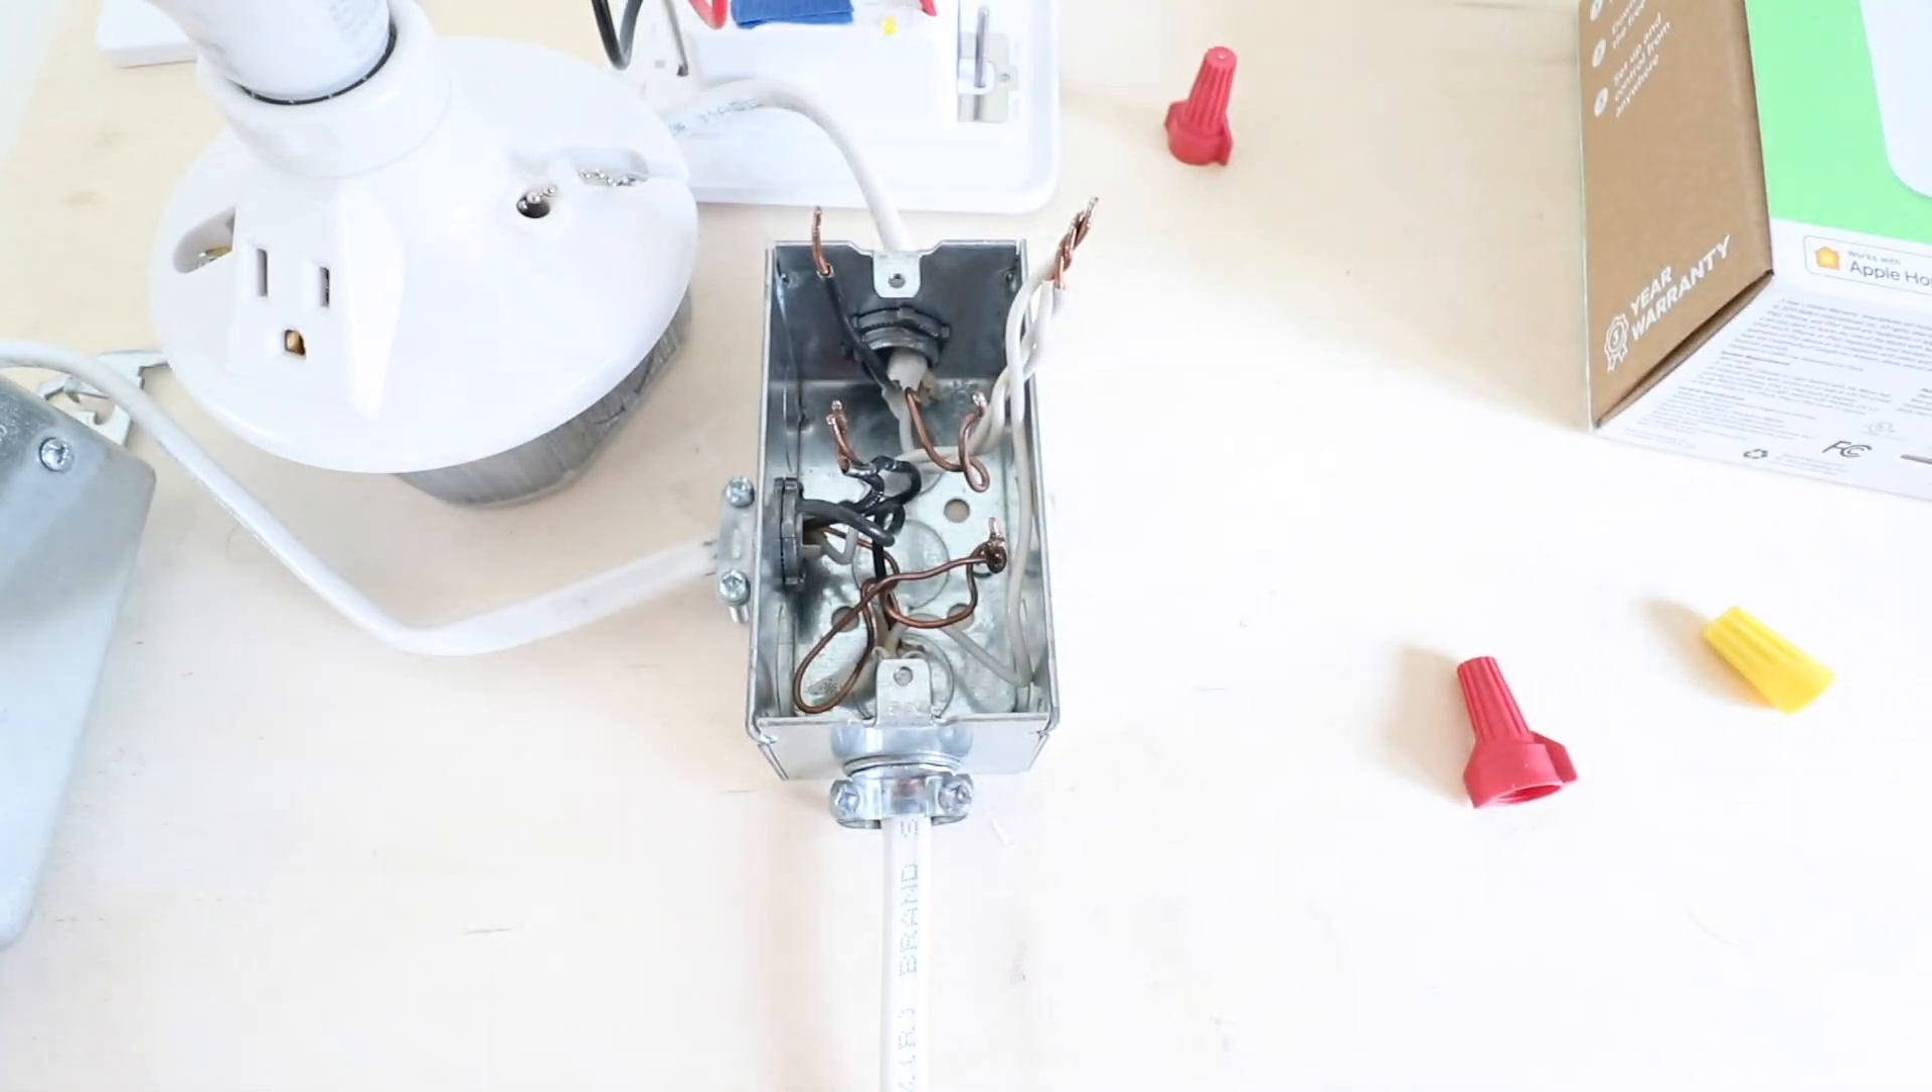We've got the old switch removed and now we have our wires exposed.